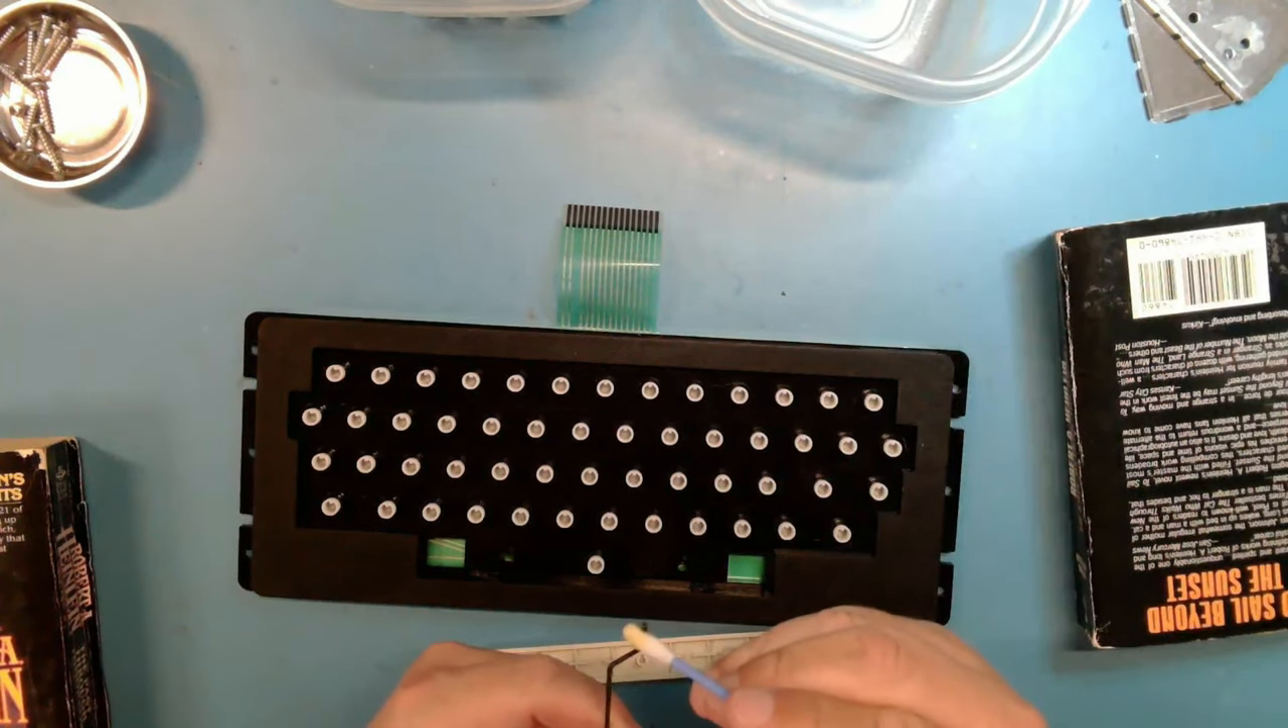Now, we just need to put back the key caps.